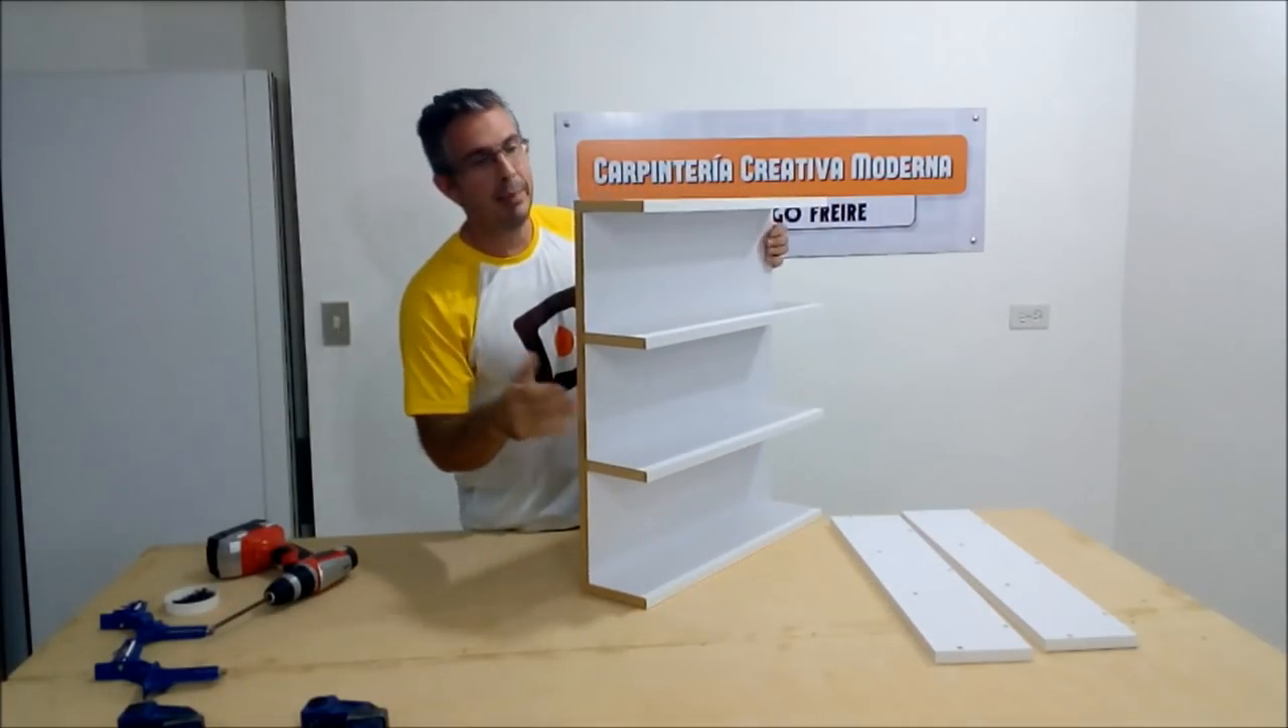Al tener colocadas nuestras repisas y la pieza superior e inferior solo nos resta colocar las dos piezas laterales.